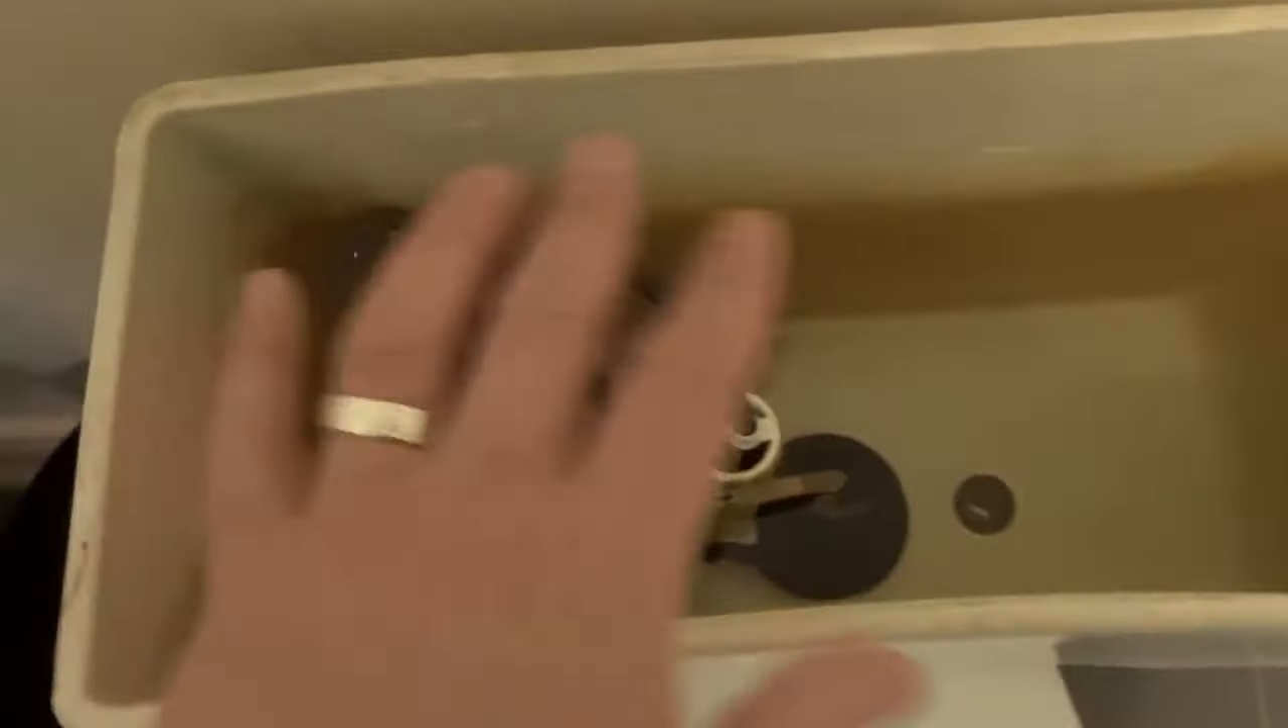I've removed the lid so now we can see the inside of the toilet tank I should have said.